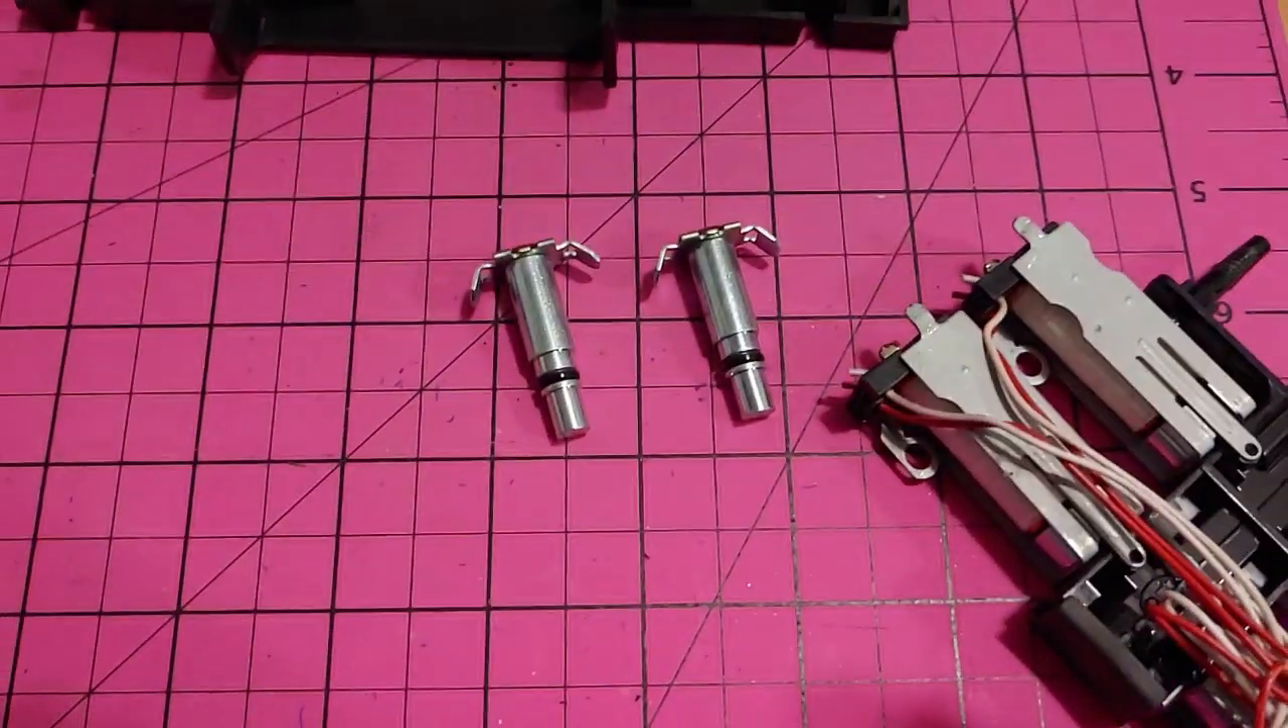So here are two of the four solenoids removed.